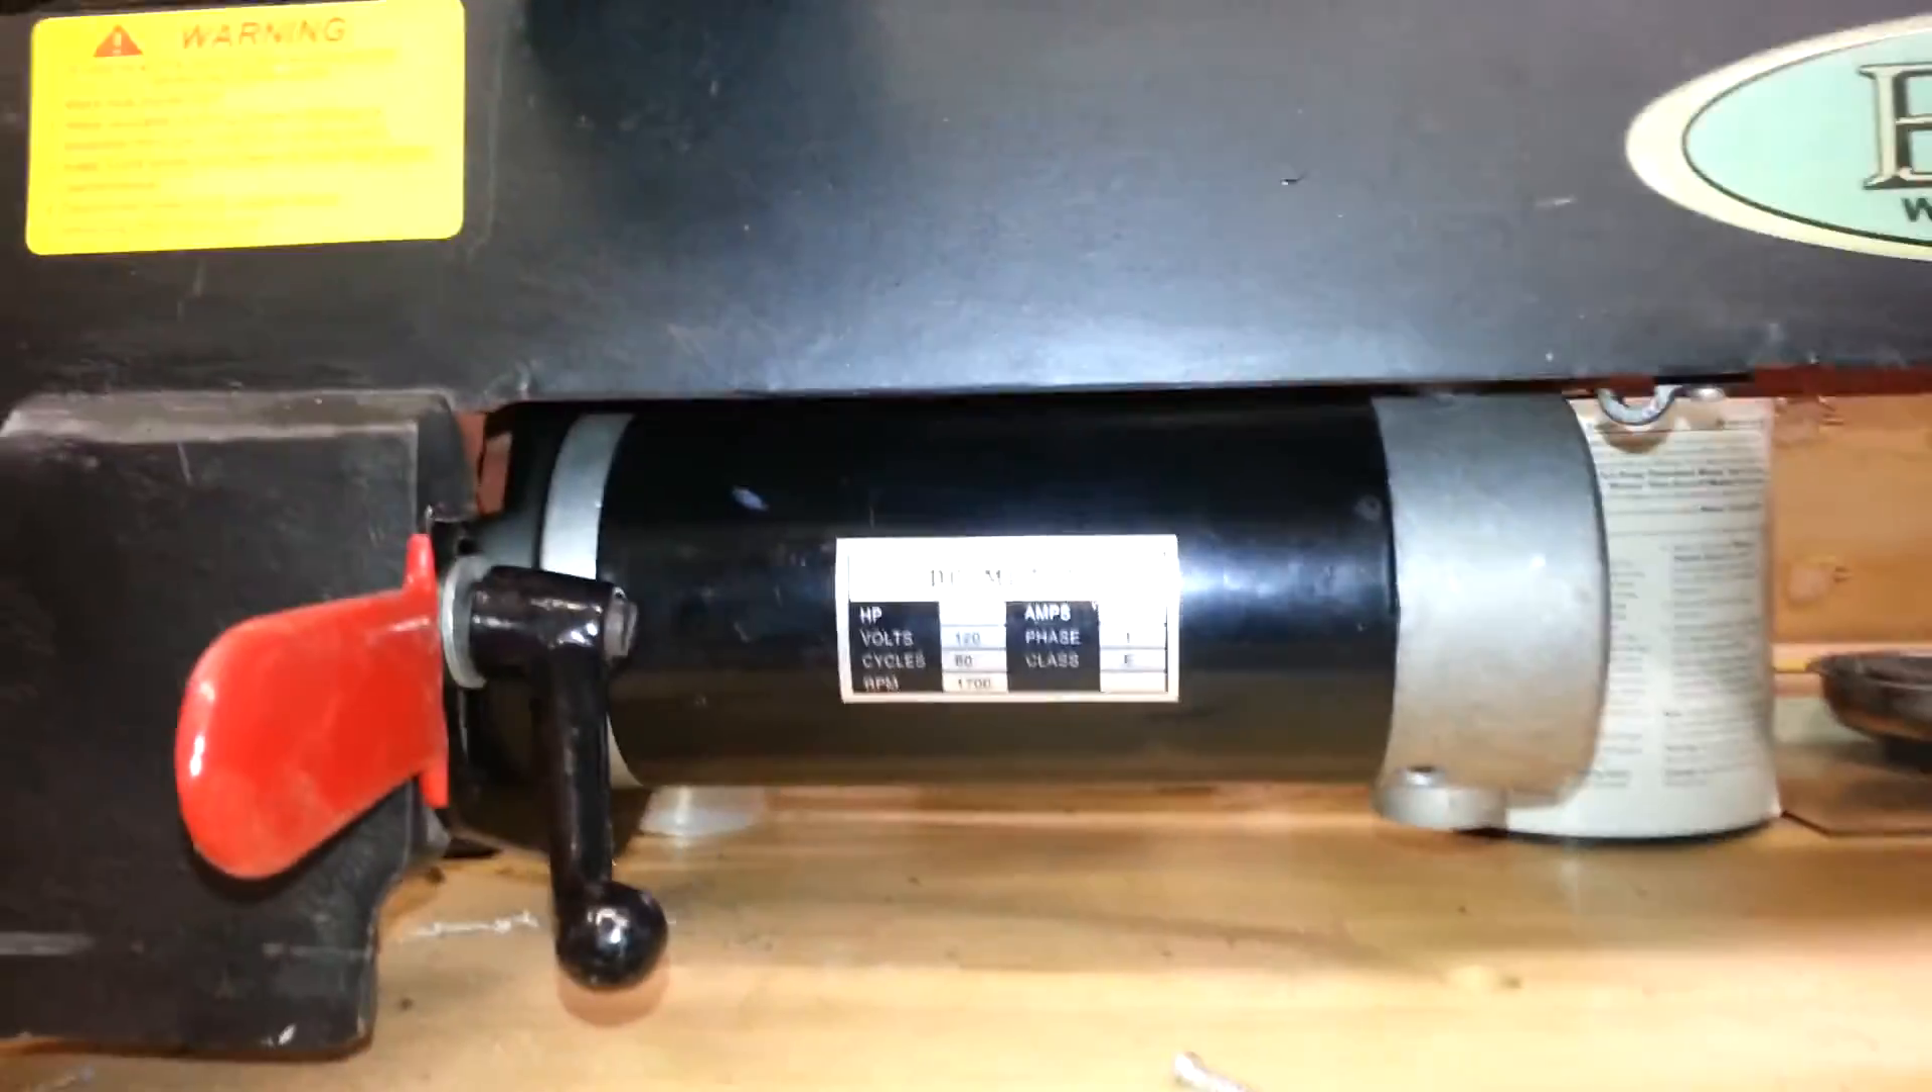I've got the new motor mounted up under there. A little smaller. Fits well.